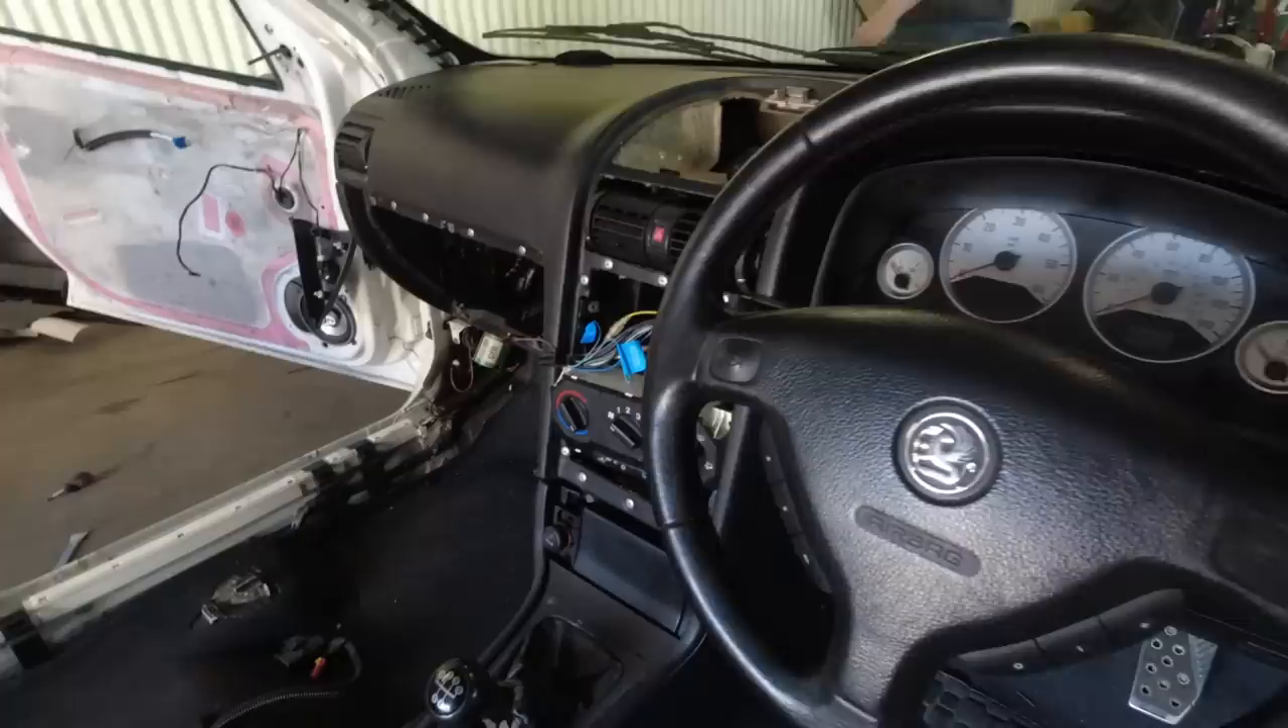So van is very stripped out now looks like it's being robbed.